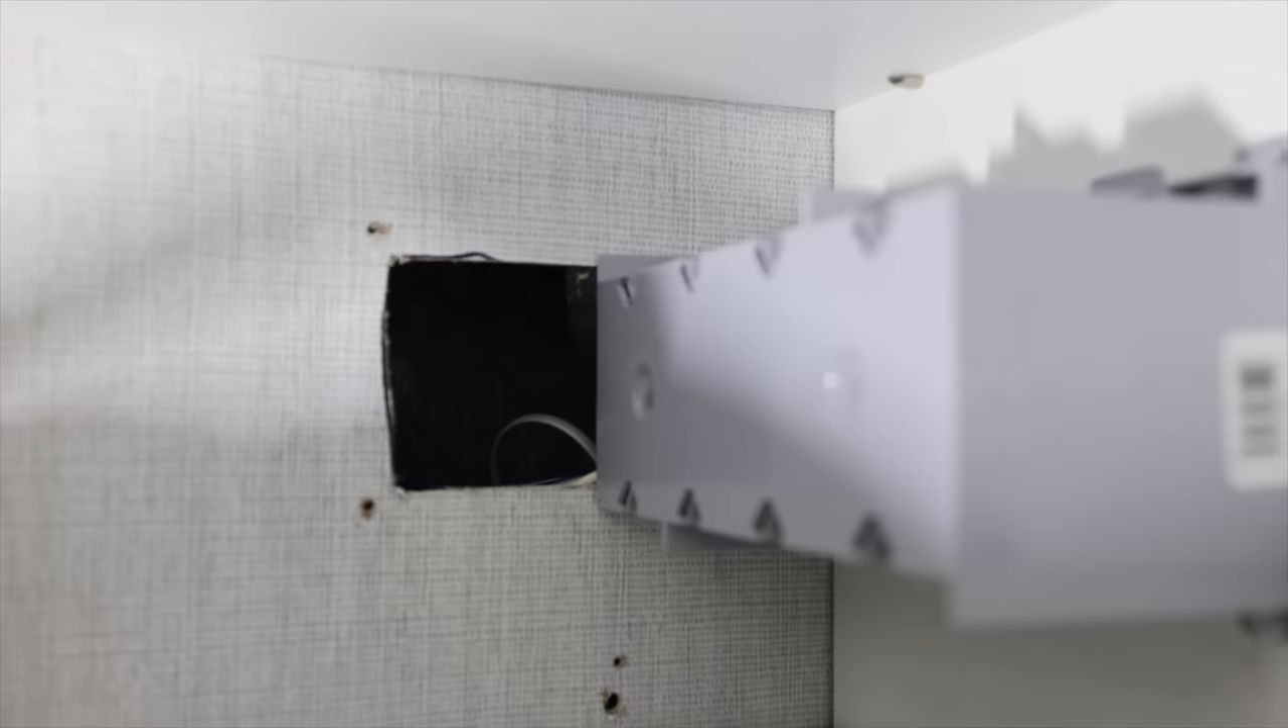Now we still have a little bit of a hole back there, but it's not a big deal because it's inside the cabinet.